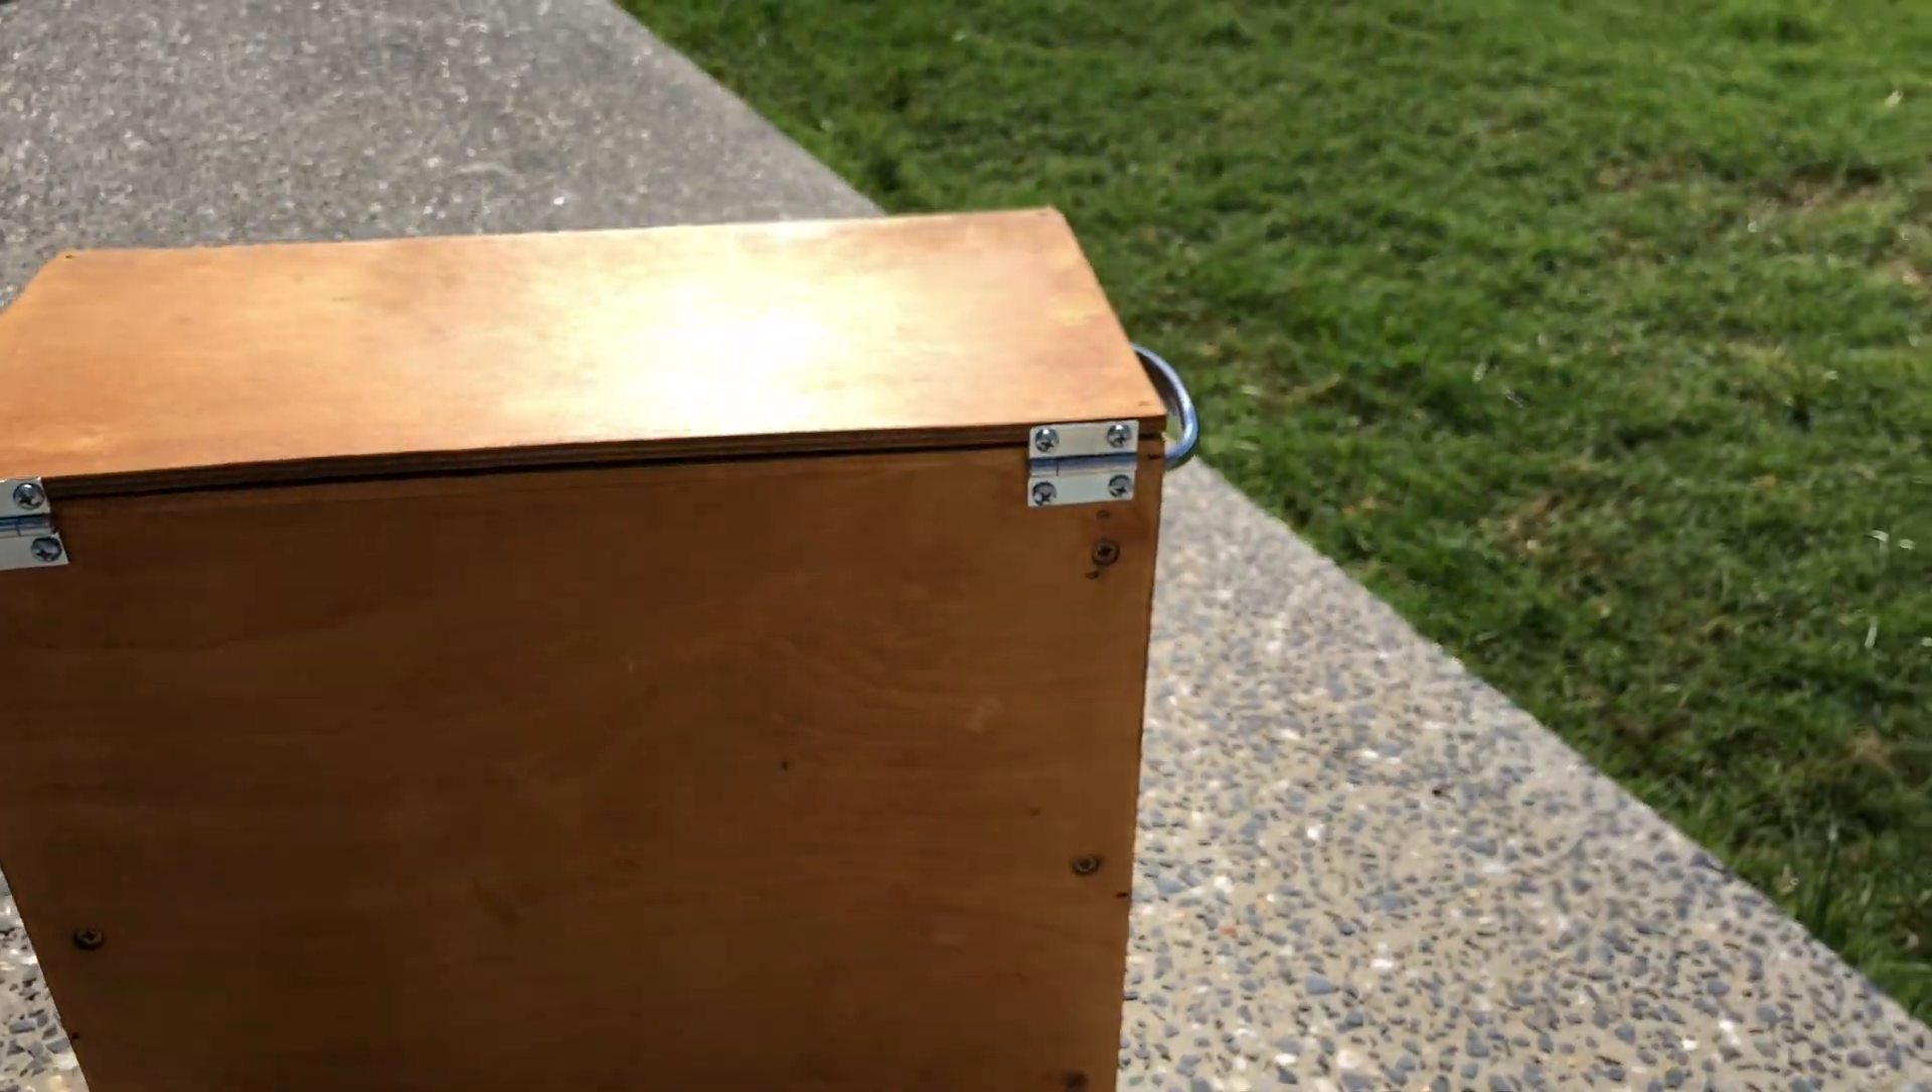The back's just nice and flush with two hinges.